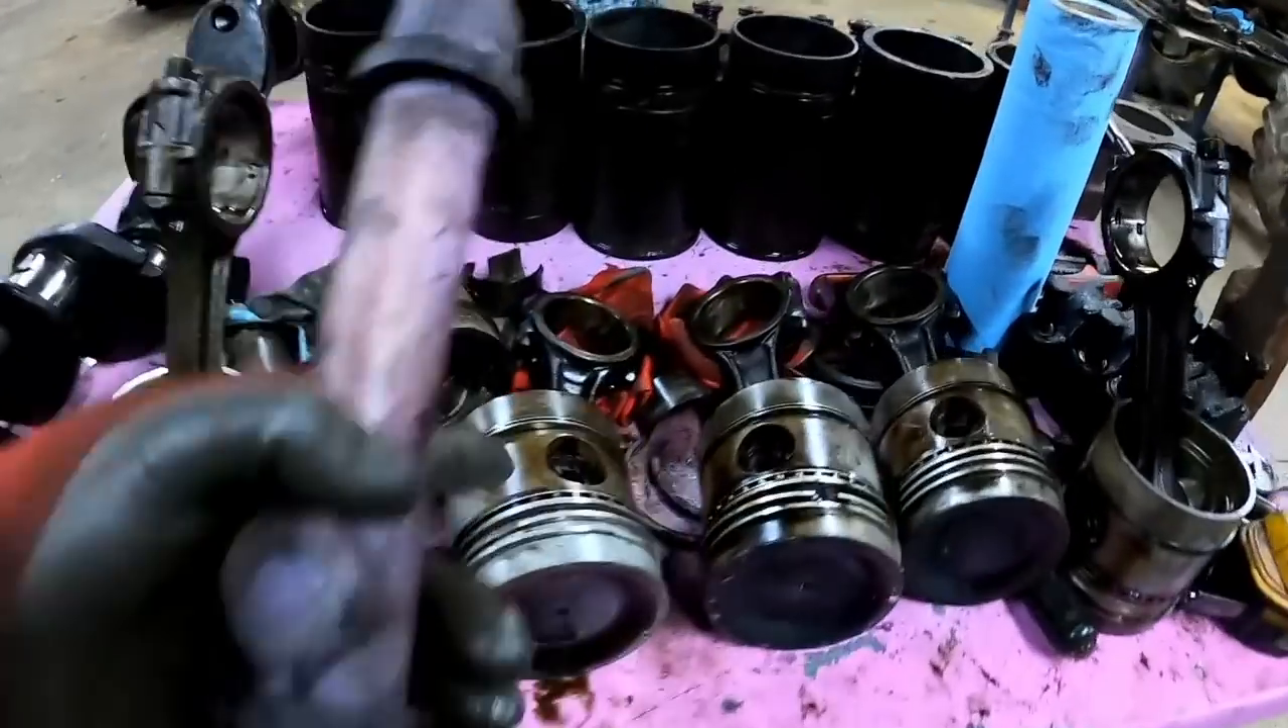Still have to pull the pistons off from the connecting rods.